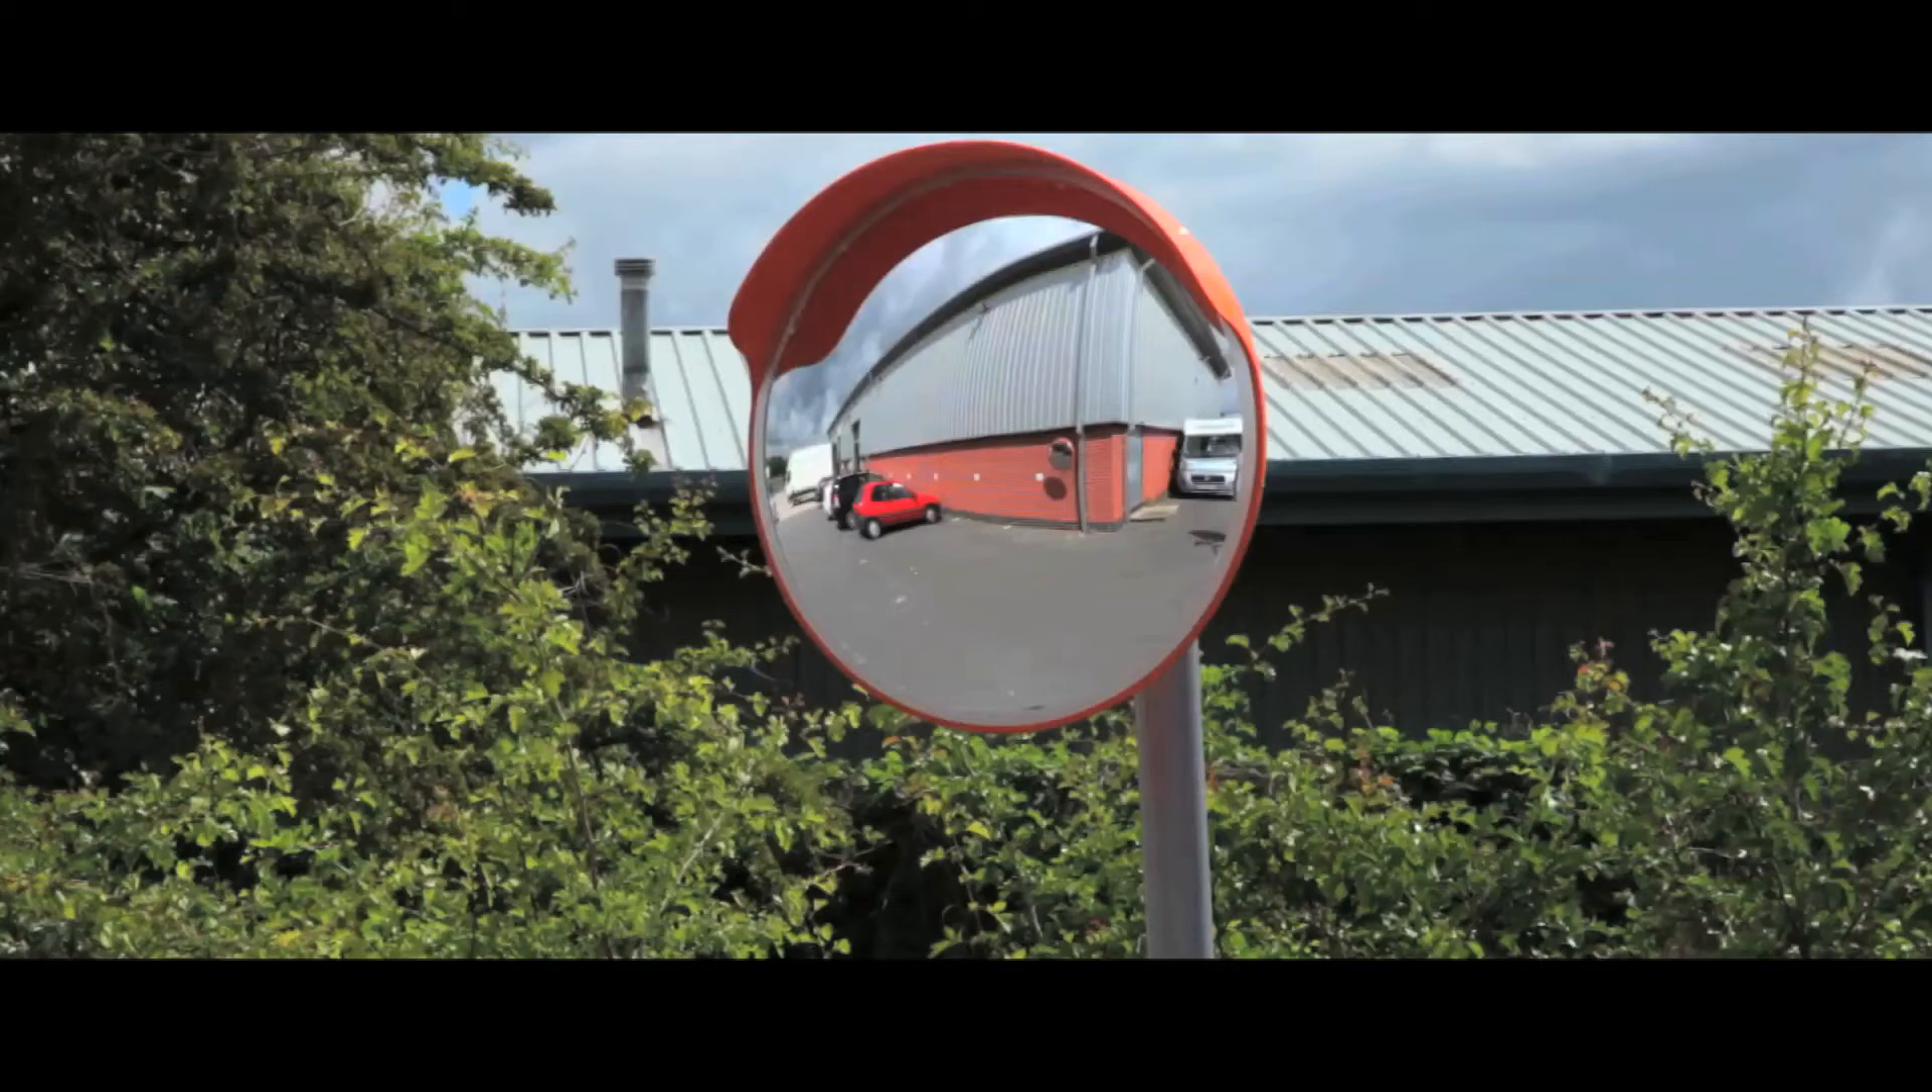The mirror is now installed and ready for use.